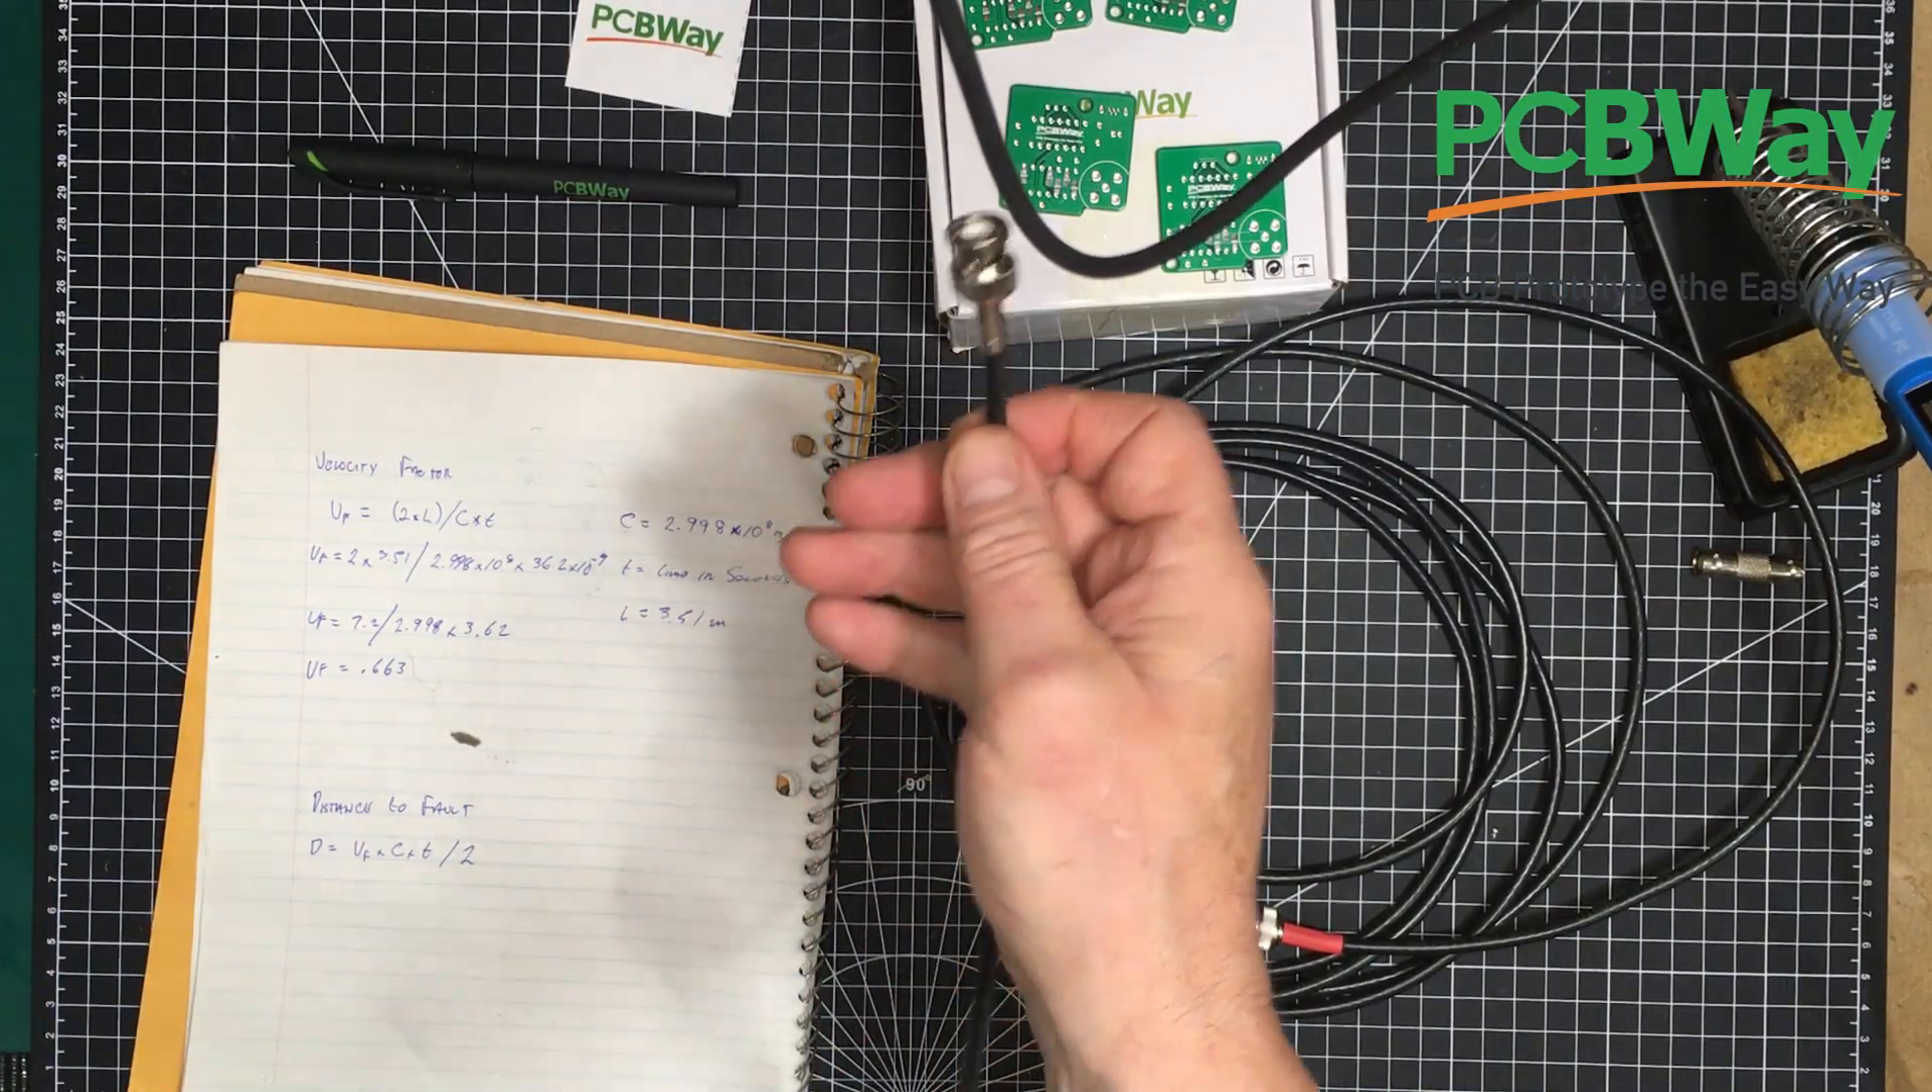Okay, we've got the BNC connector onto the end of this cable in the box.